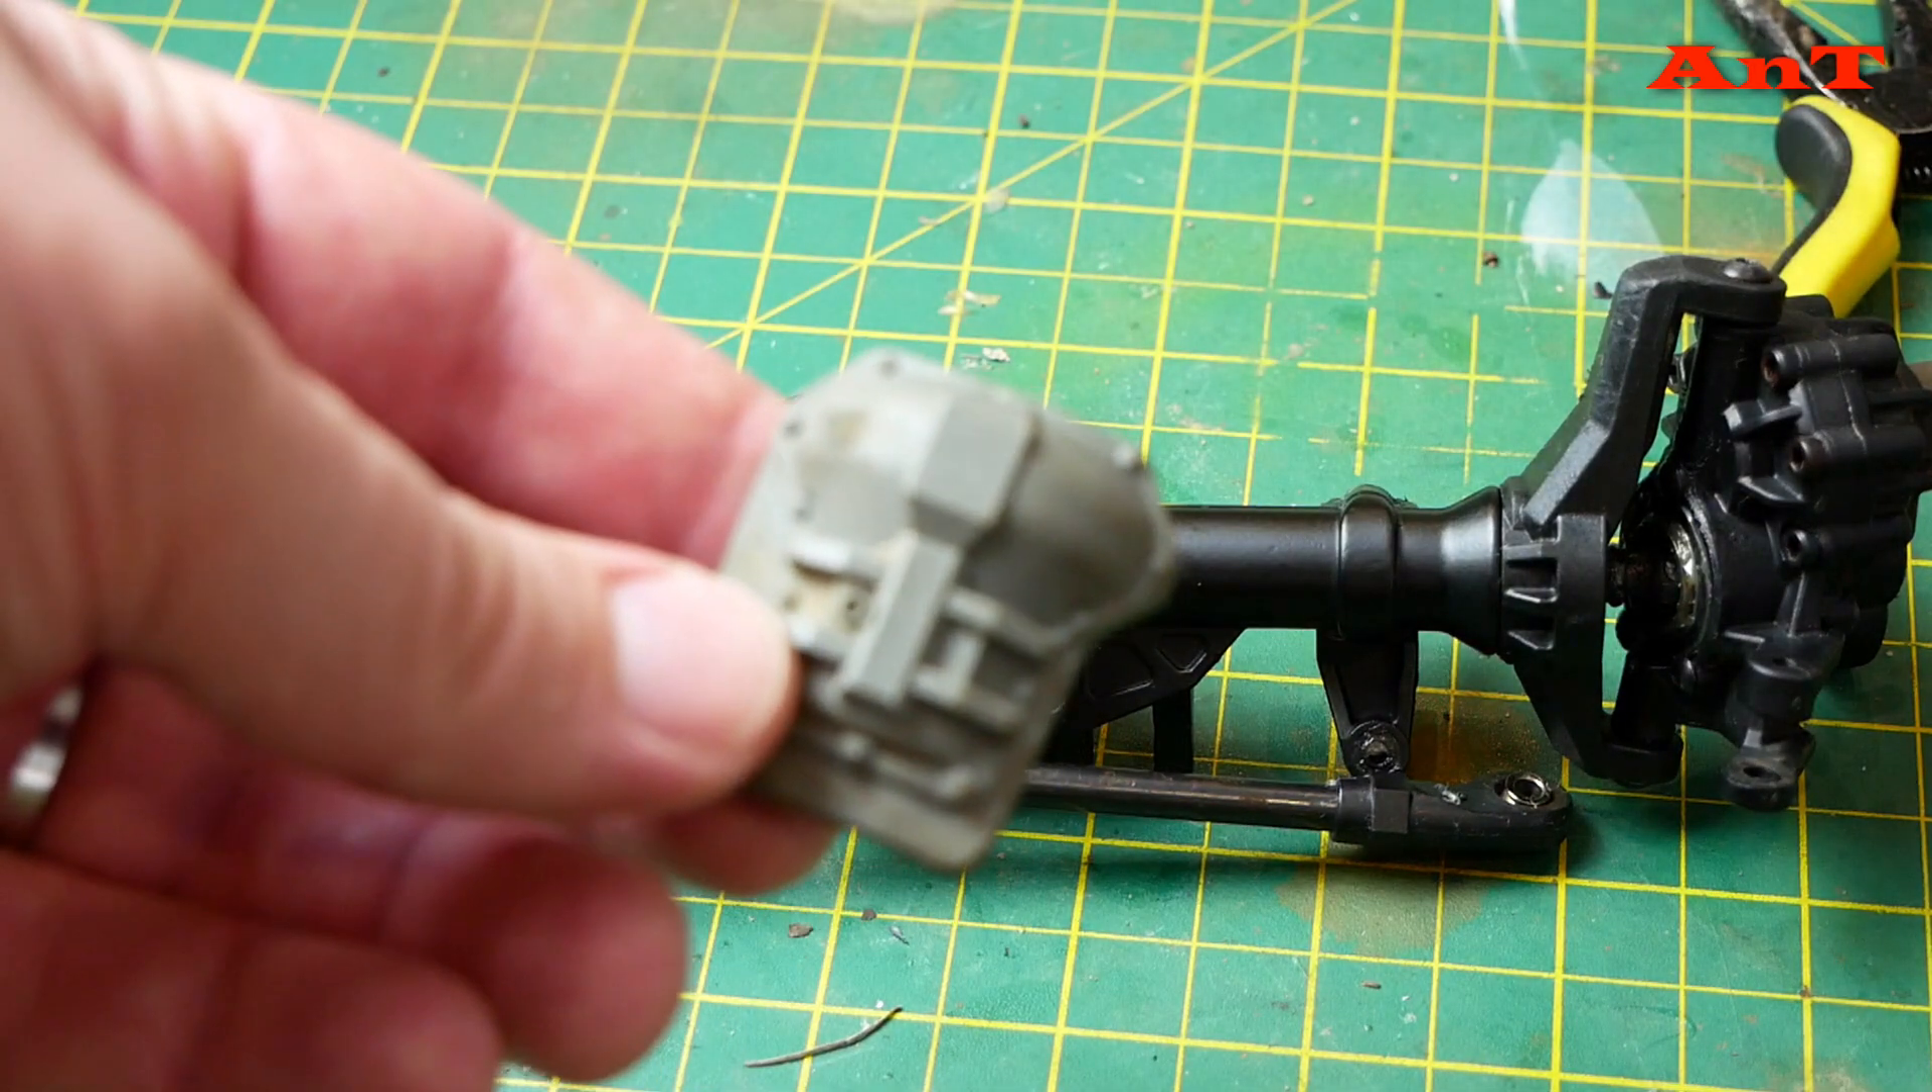Really all I need to do is put the axle cover back on again.